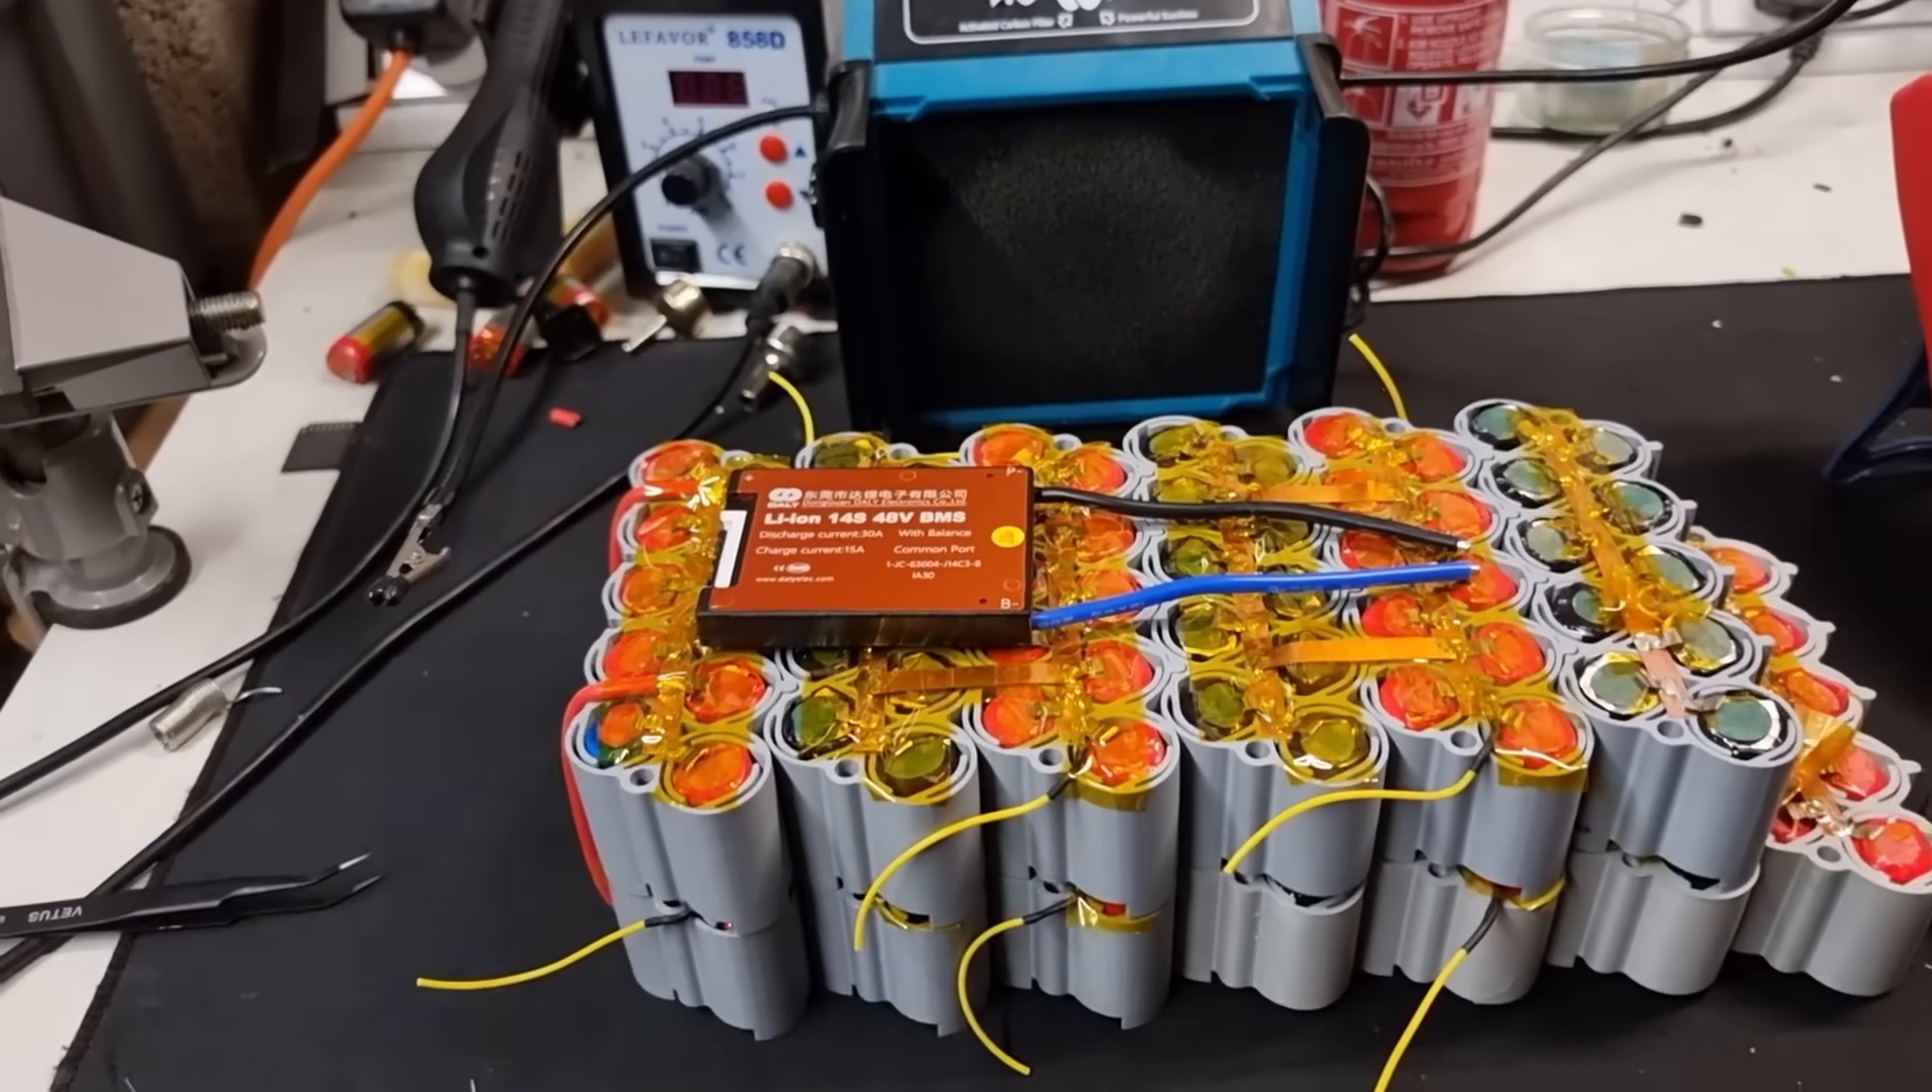All that's left is to wire up this battery management system.